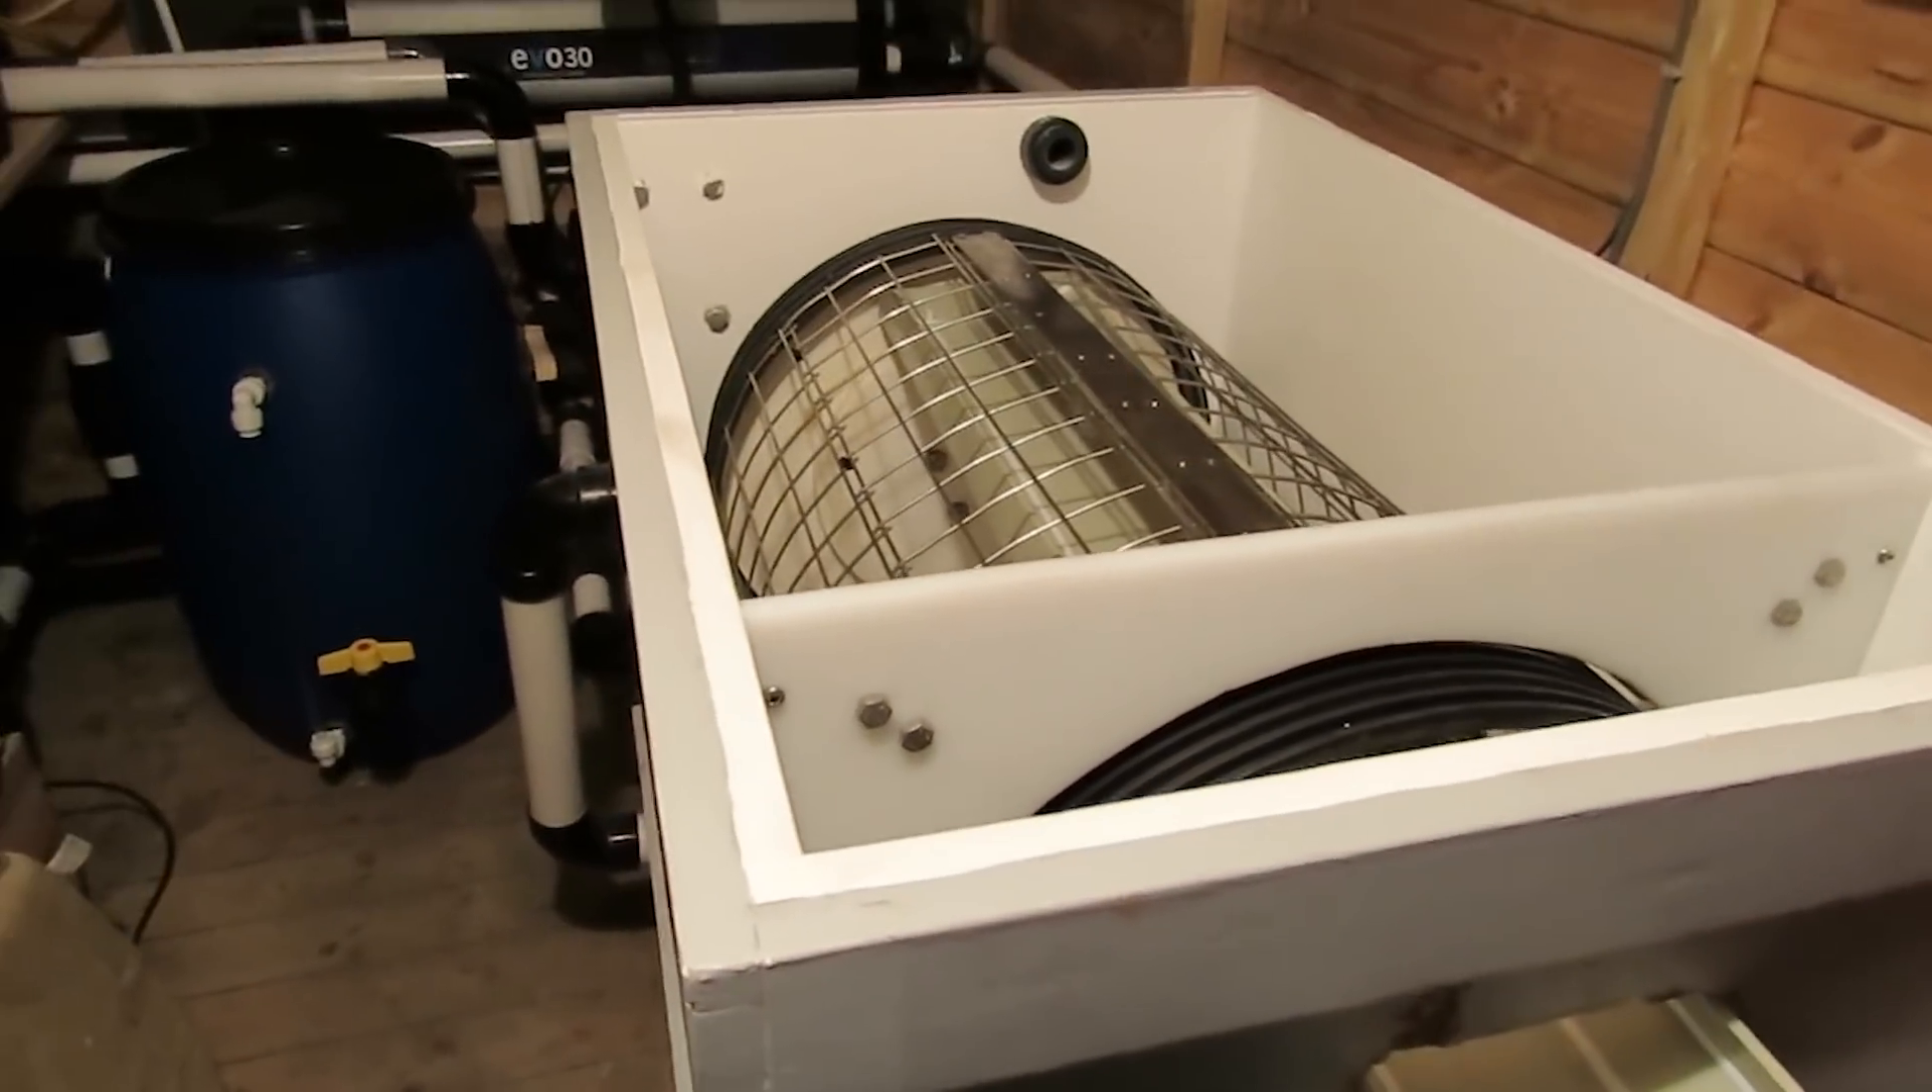The partition wall's in and fixed.